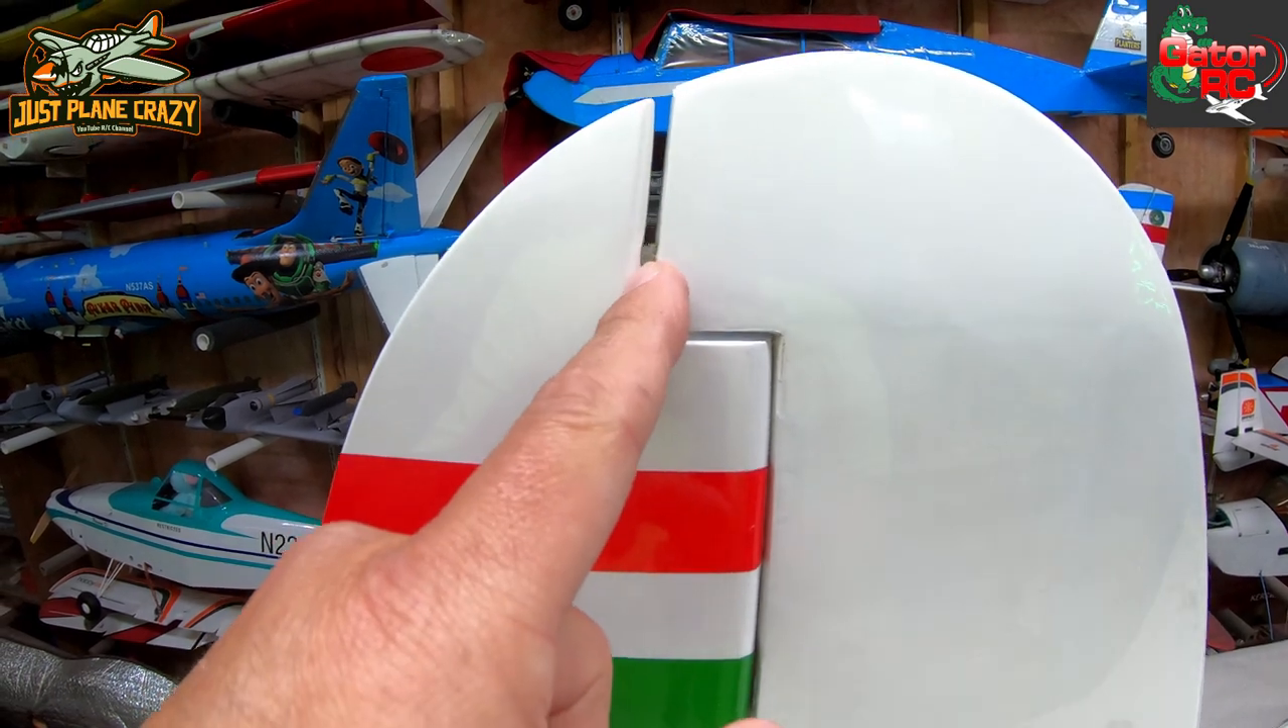Things are just kind of rough dry fit, but there is a little bit of a gap up here that's not as desirable. It looks like maybe they shaved a little bit of the rudder off.